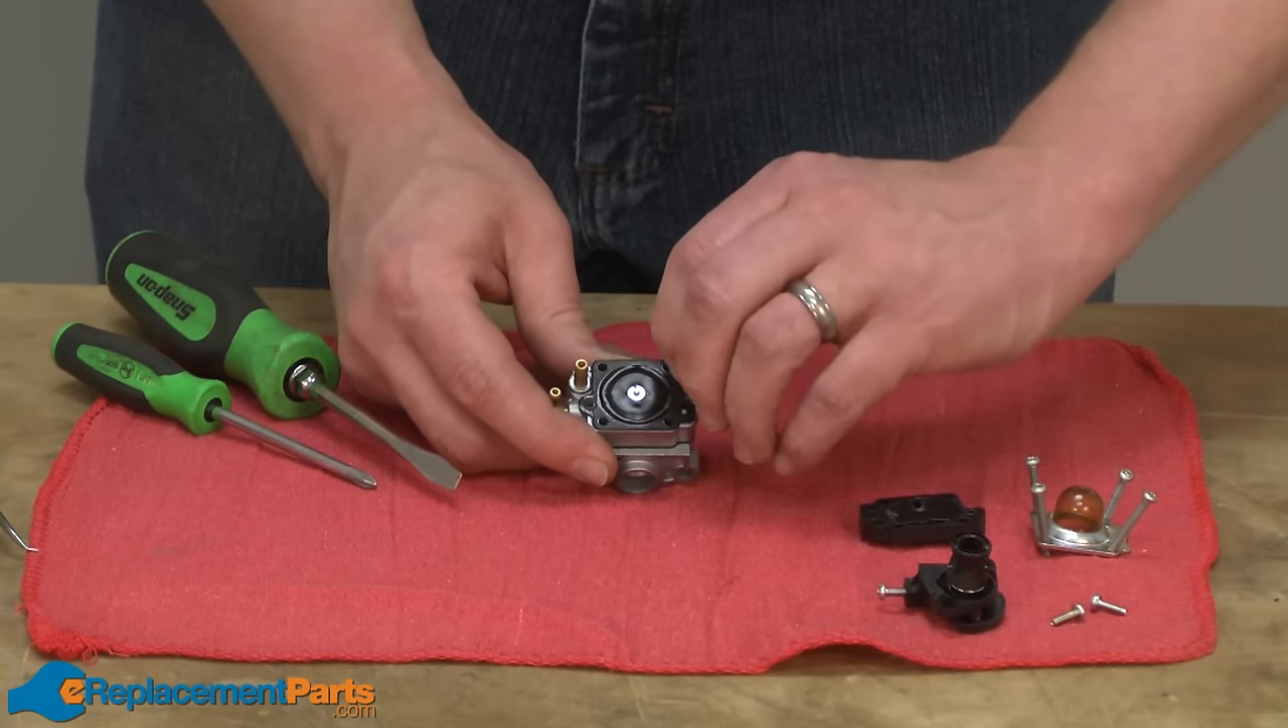Now I've already removed the primer bulb, the primer bulb base. Now I have access to the diaphragm and the diaphragm gasket.